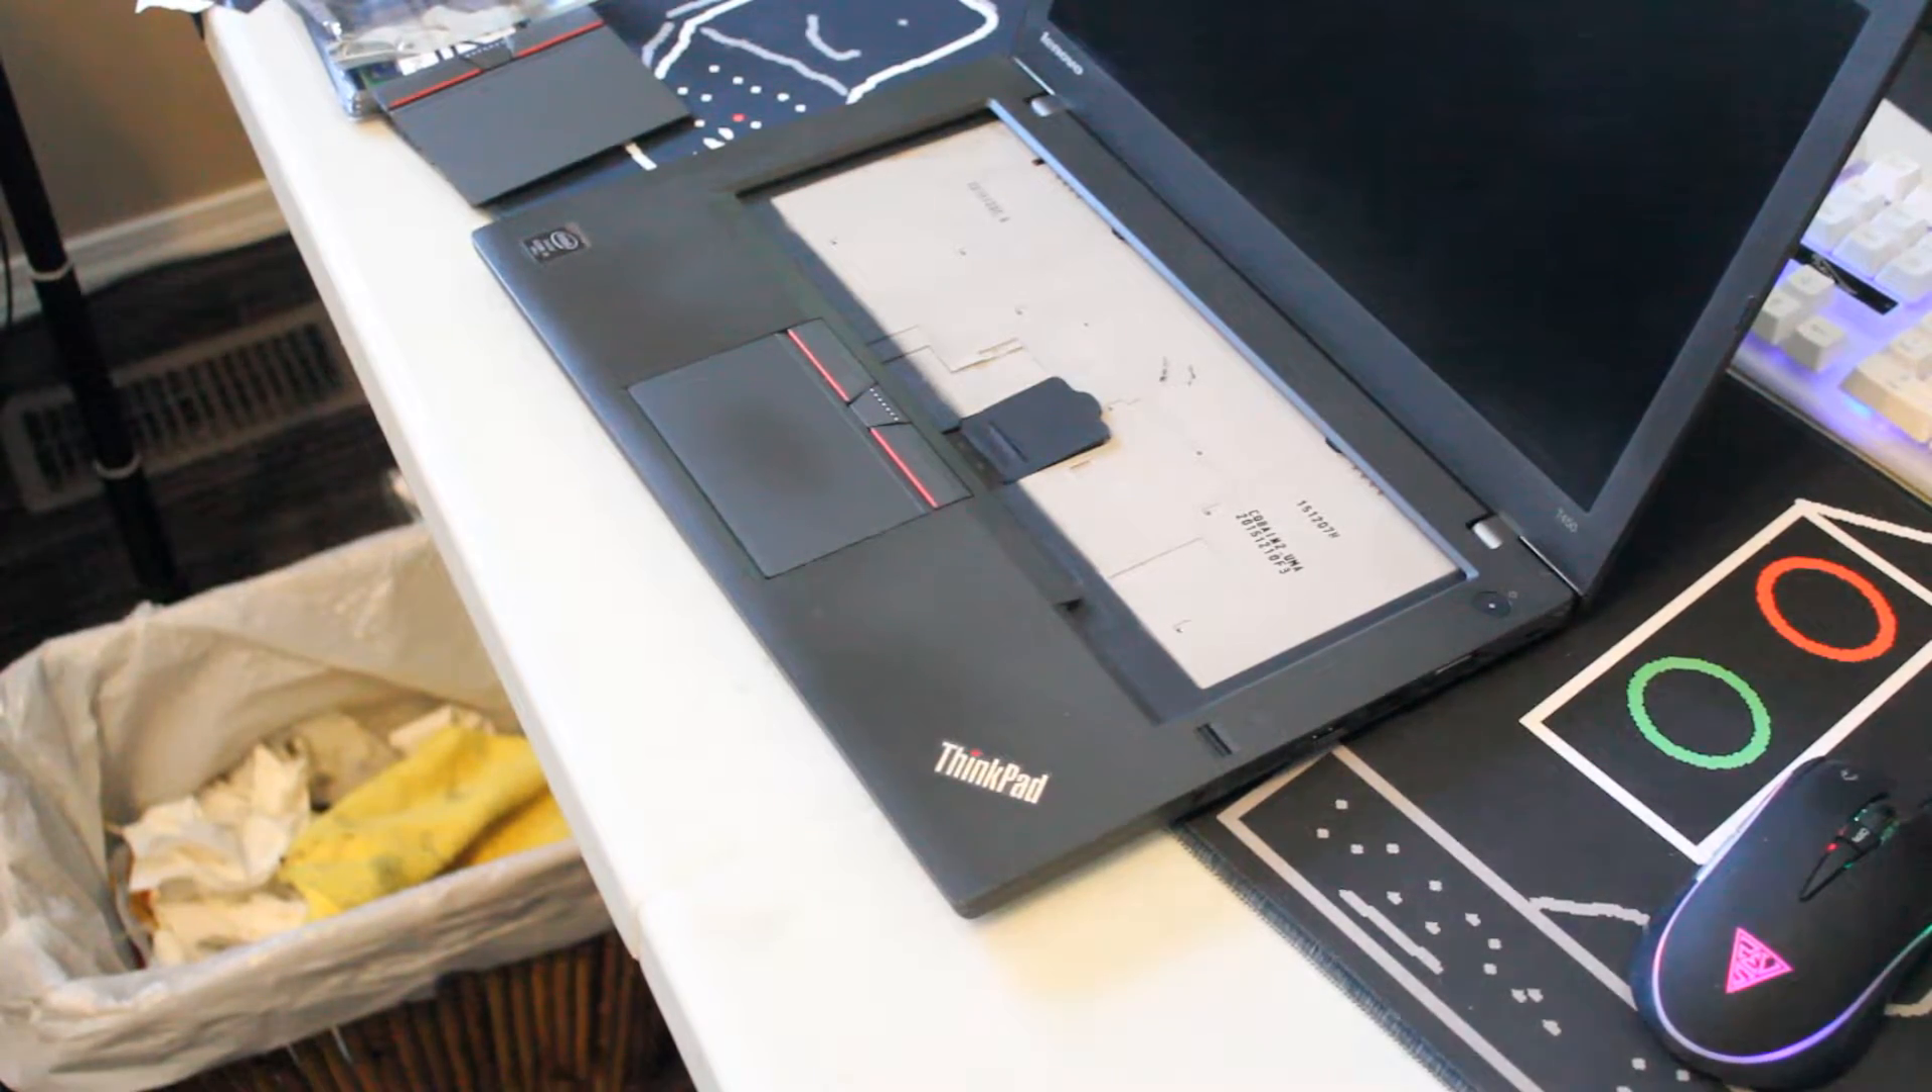So you can also see that there's no keyboard installed.